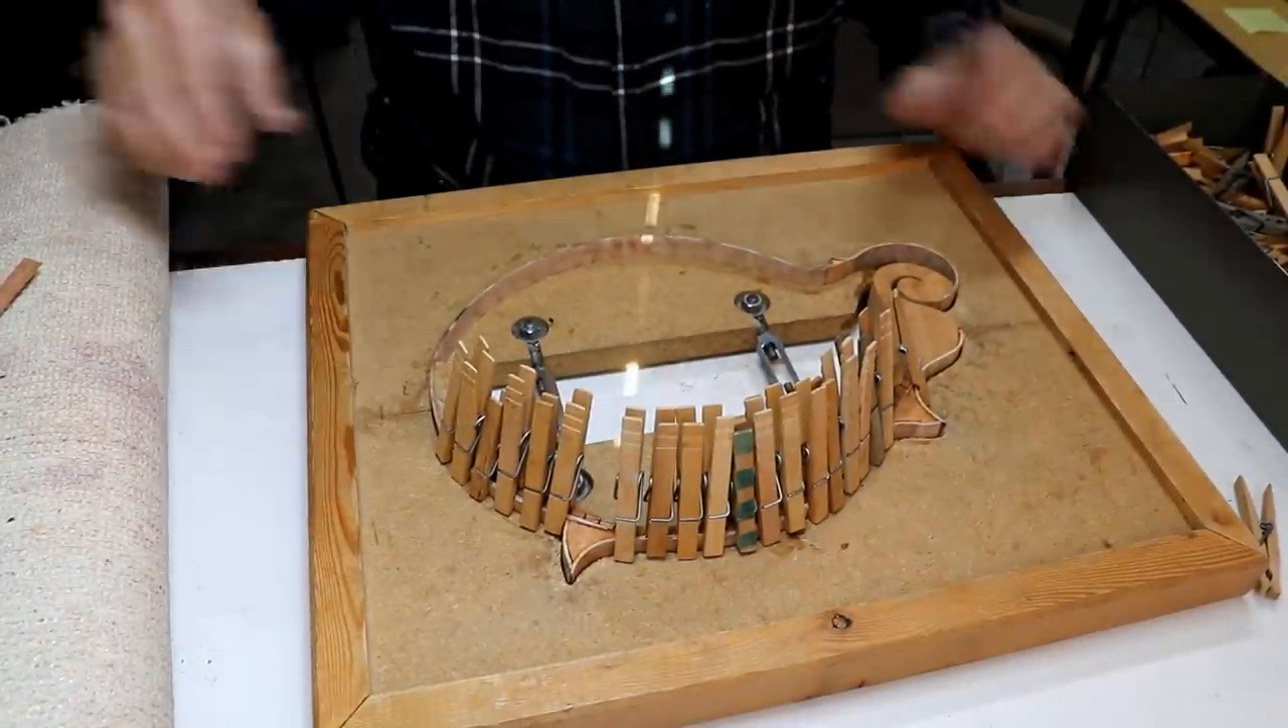Well, there's one side all clamped up, as you can see.